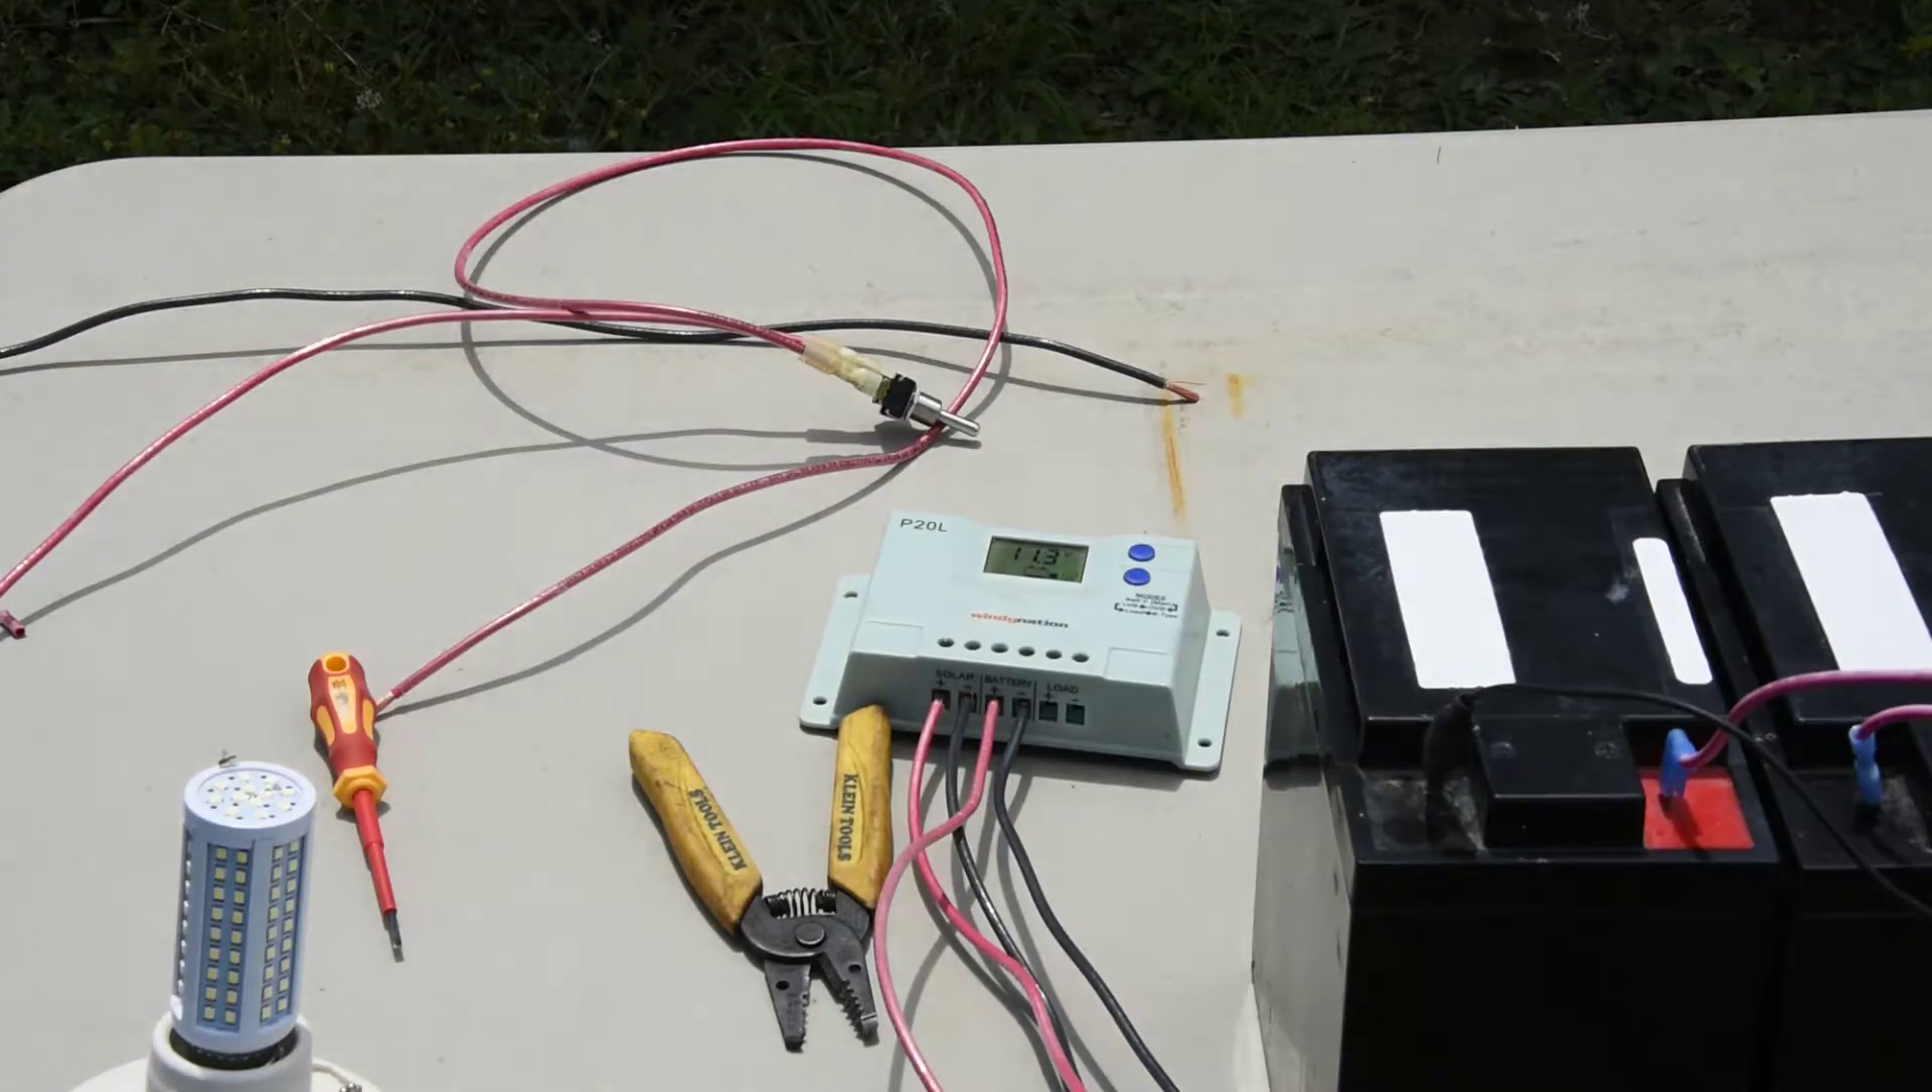Okay, so we have our battery hooked up.